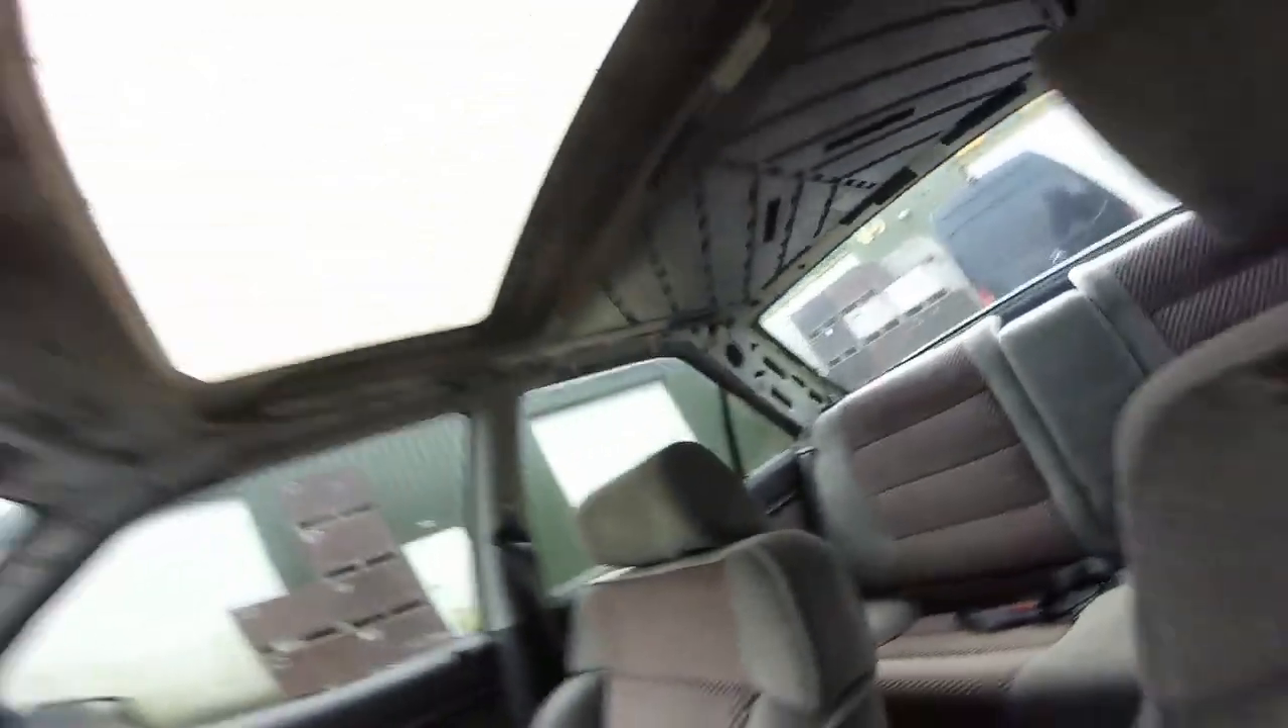The headliner is not in.